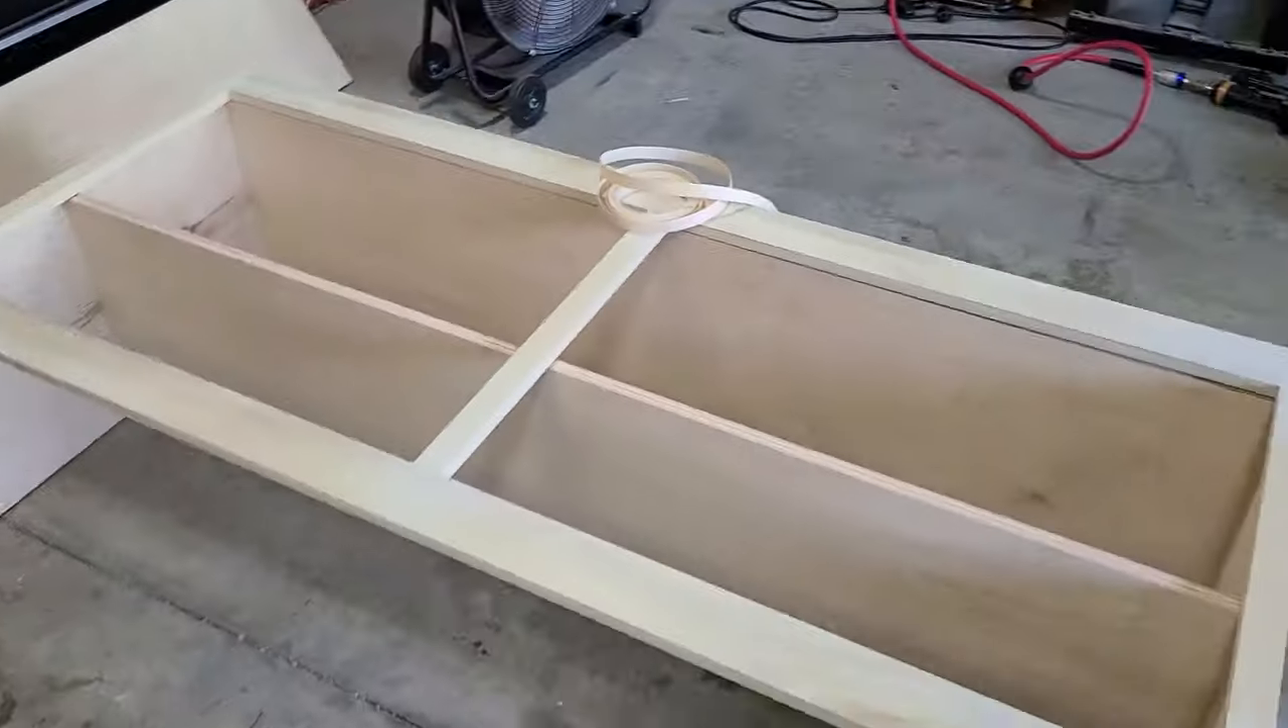So you can see i have my face frame and my sides my shelves roughly put together too.